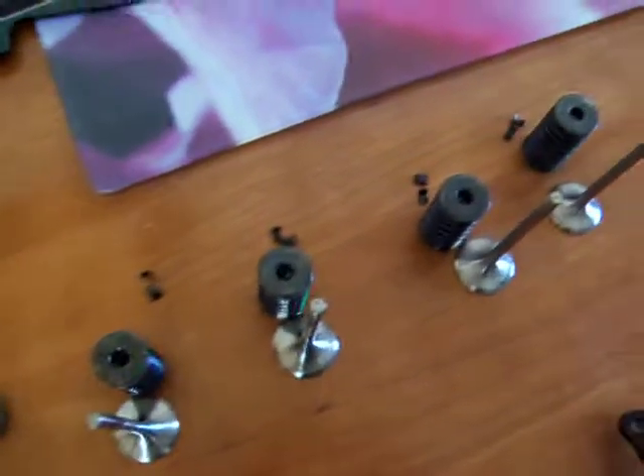As you can see I have already removed some inlet valves.